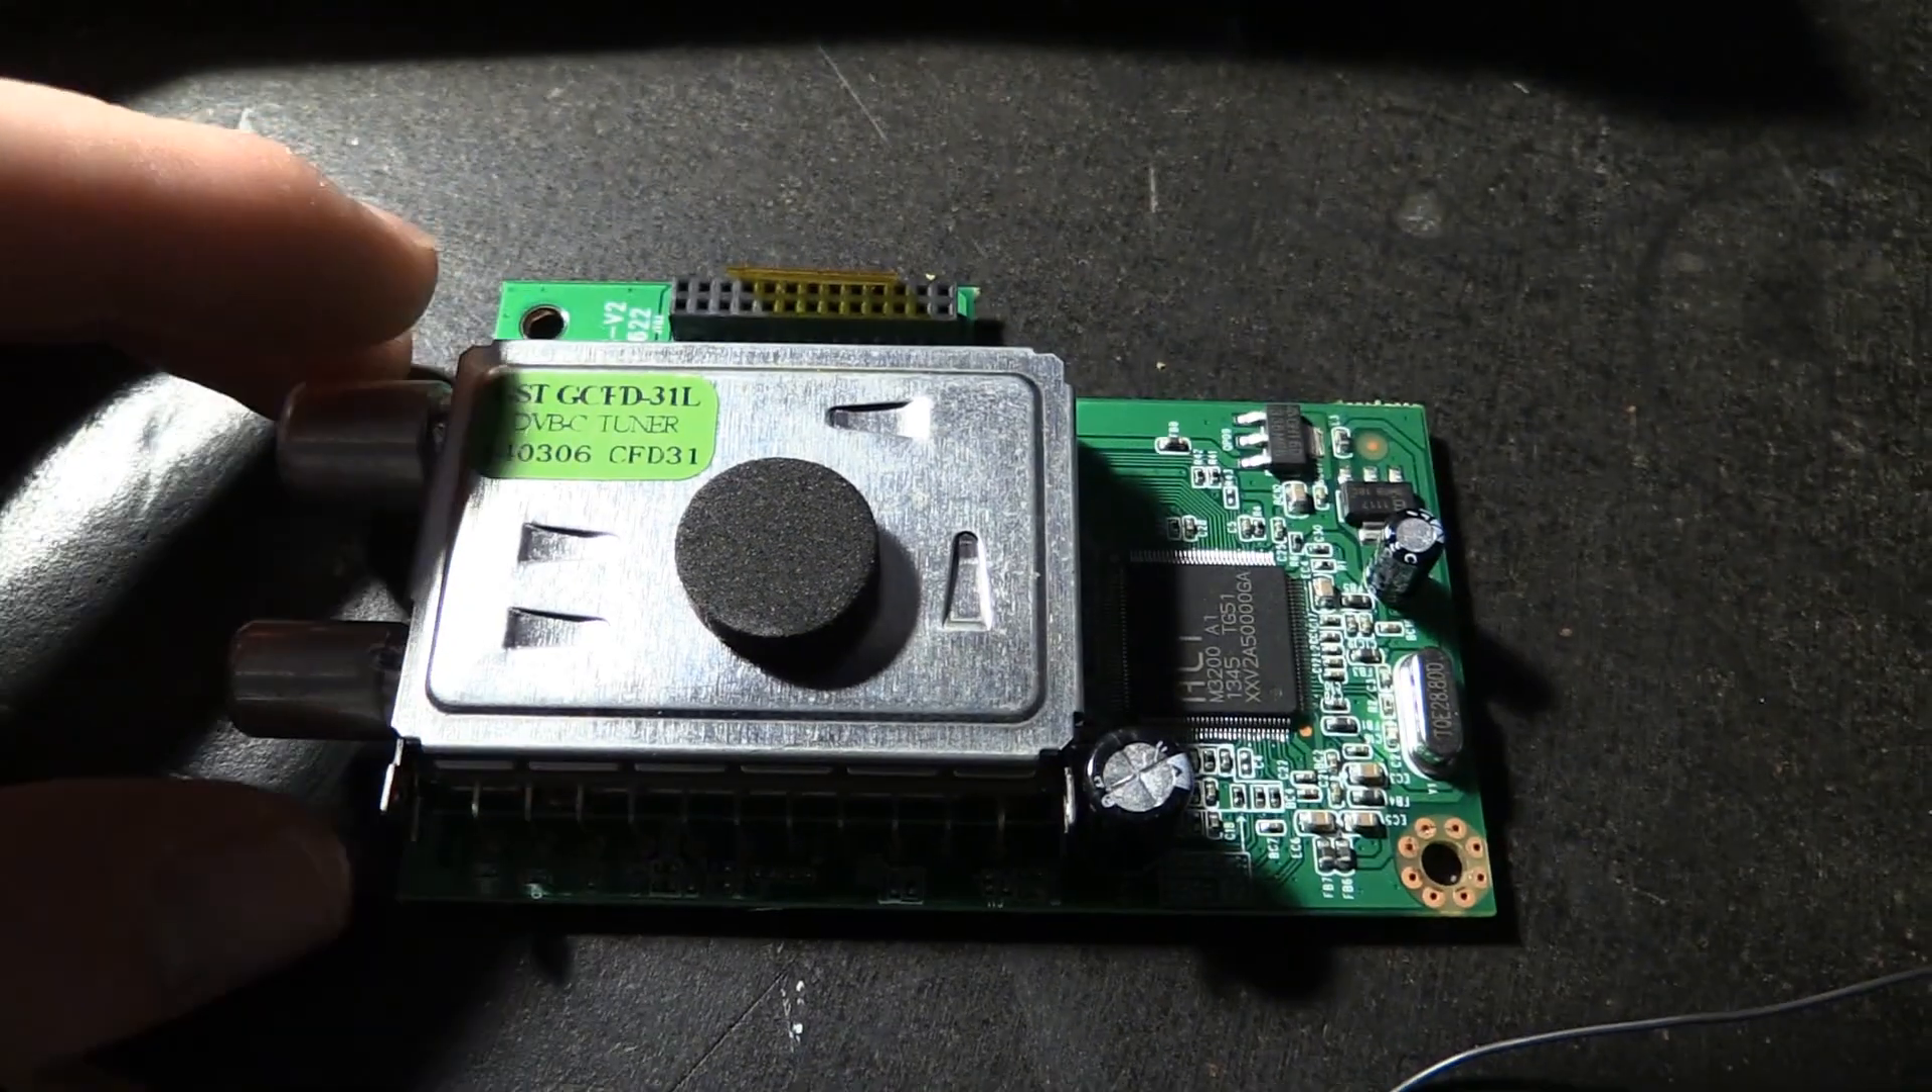I now have the tuner module taken out of the unit, as you can clearly see.